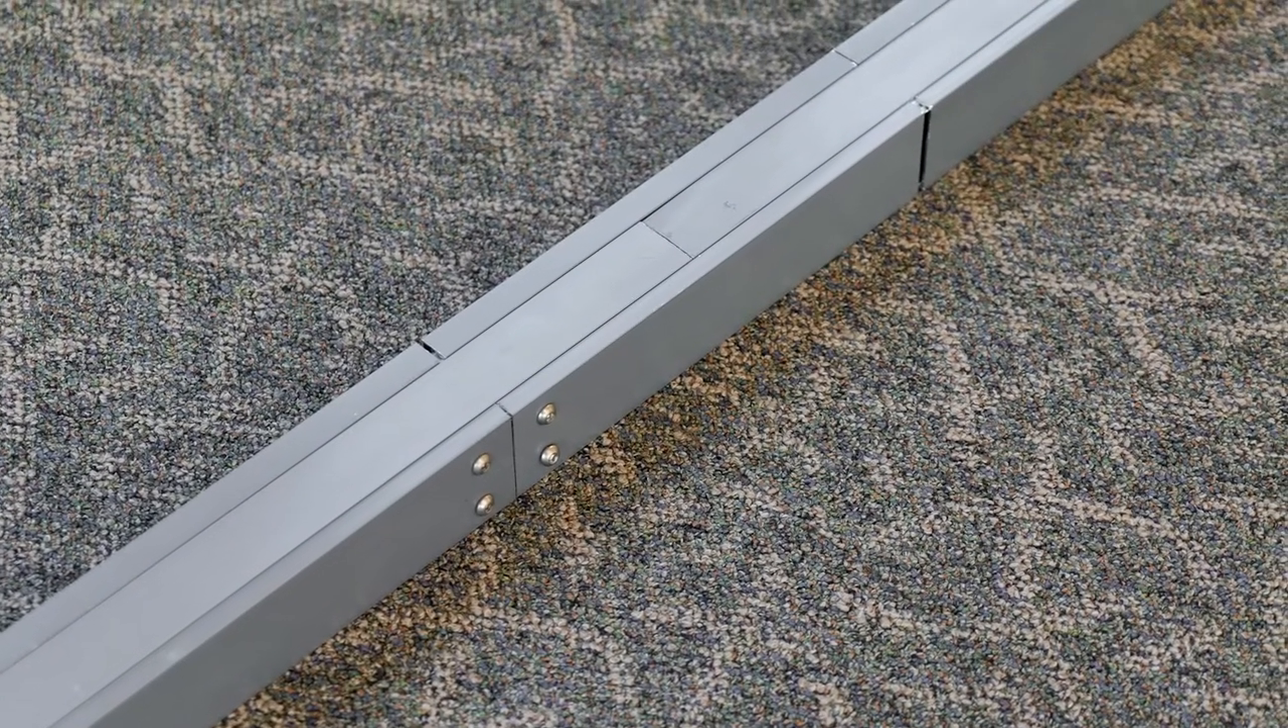The two -piece power pole is now connected.